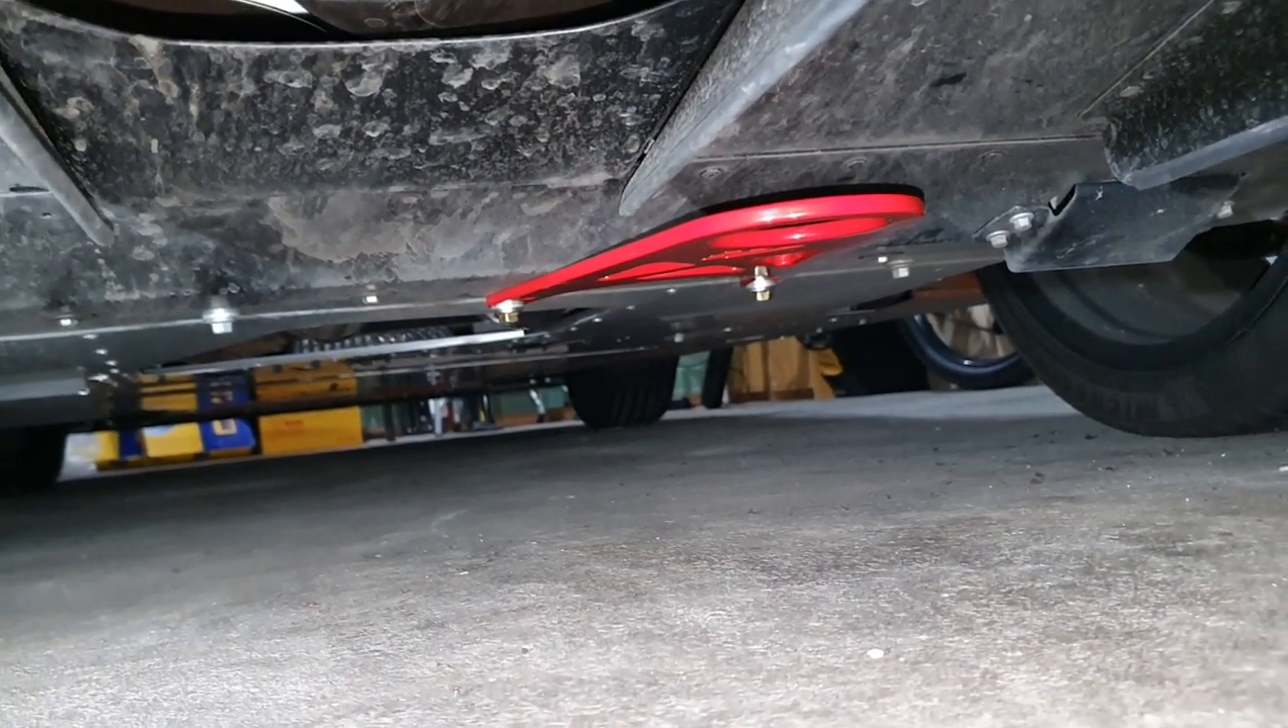There you have it the rear tow hook is installed it's pretty easy just two bolts there.